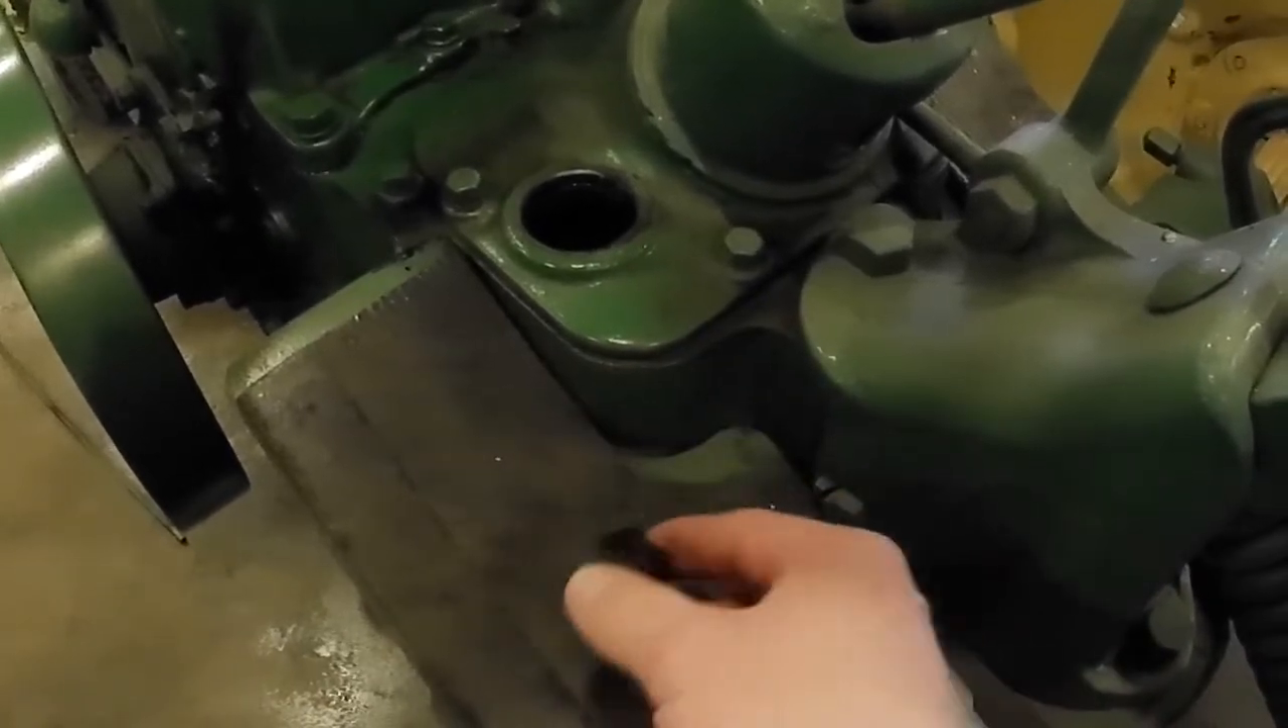You can see I got the, uh, fill plug off.